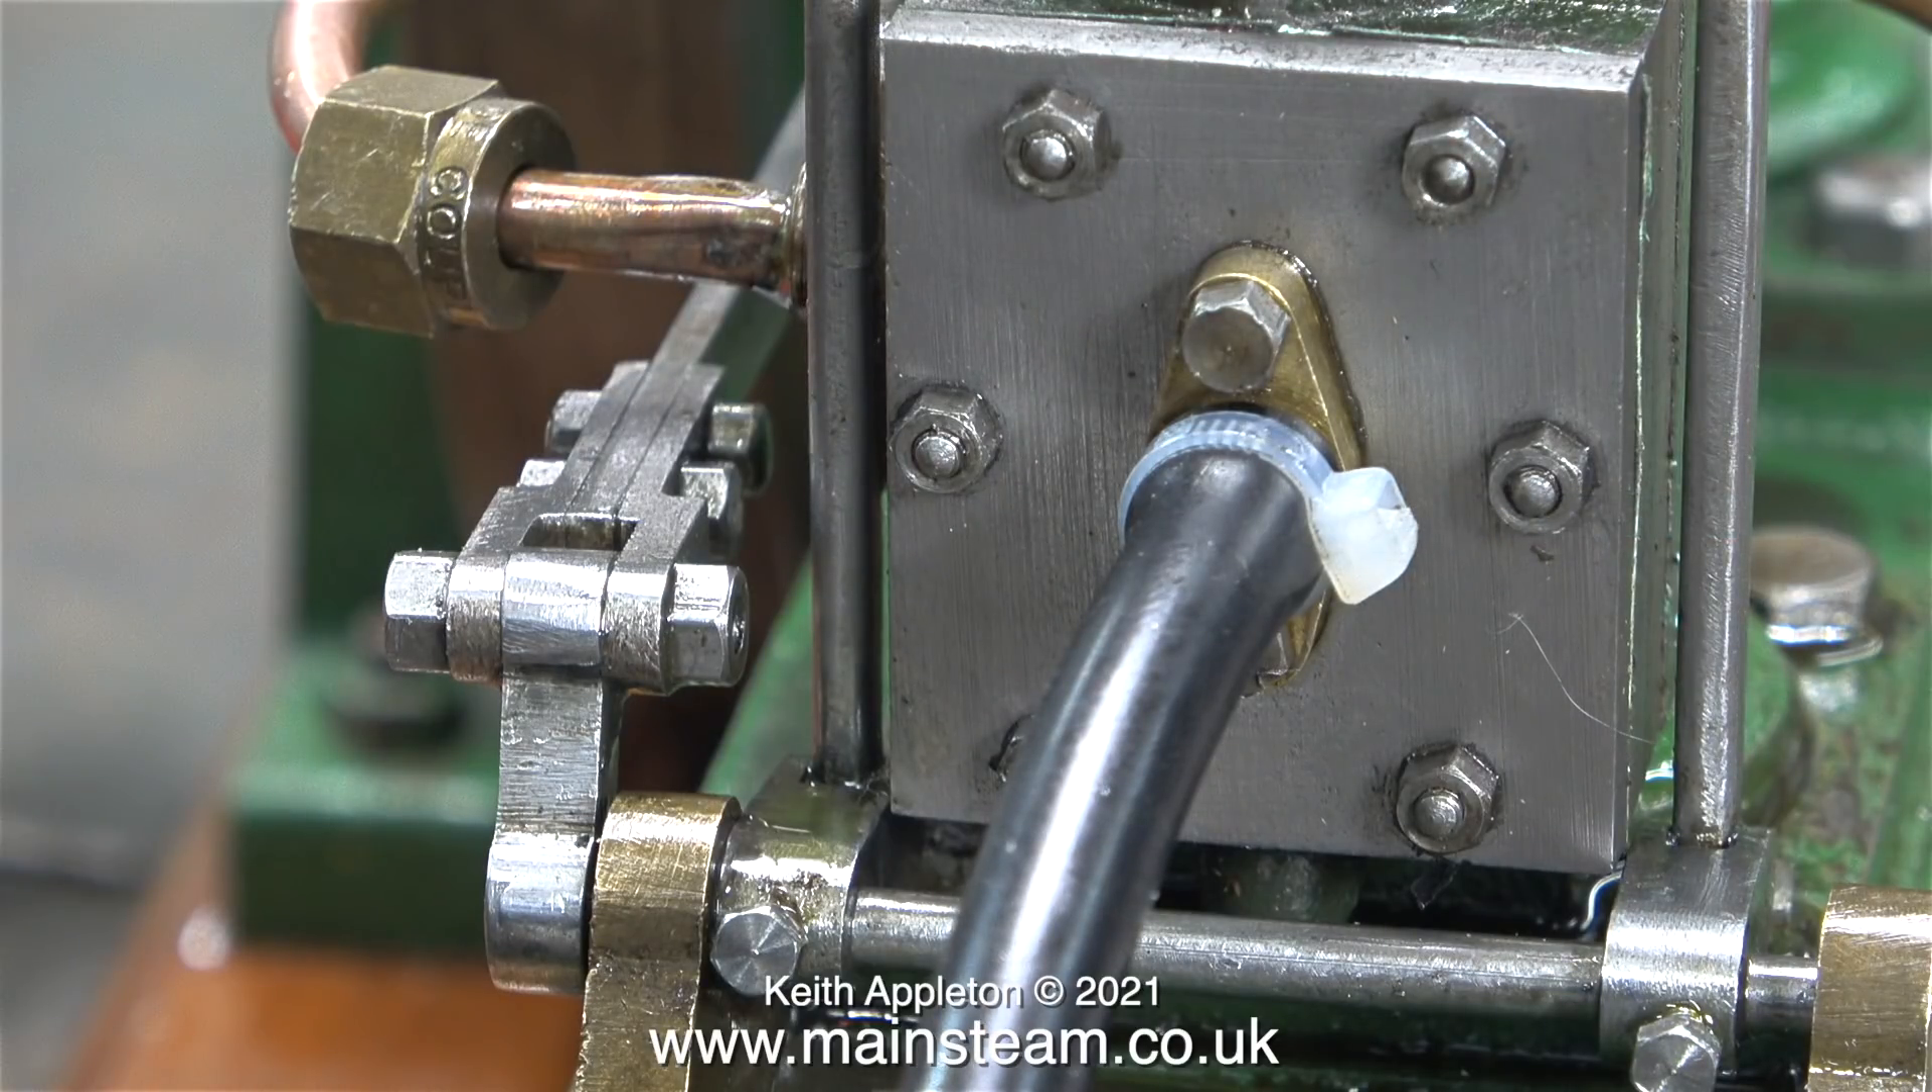I've reattached the airline, fastened it in place with a cable tie and then chopped off the end of the cable tie so I don't poke my eye with it.